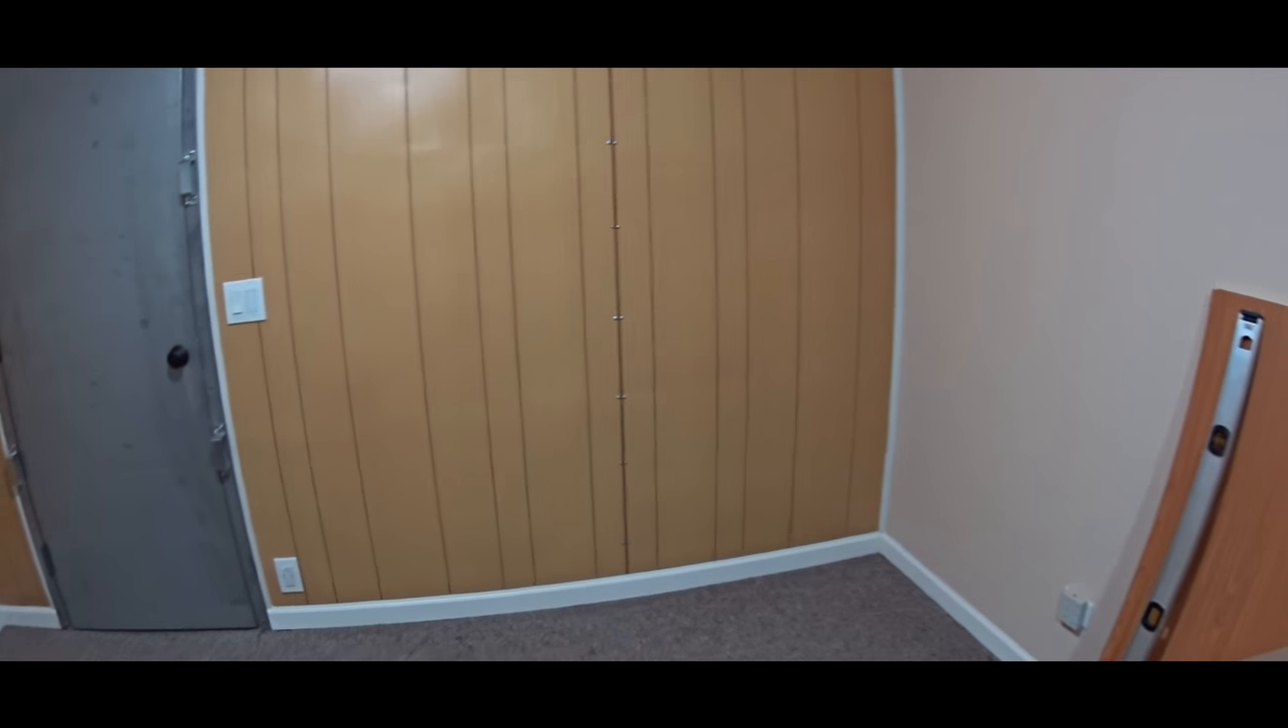So as you see we finally finished this wall with paneling and some trims and the room is ready.